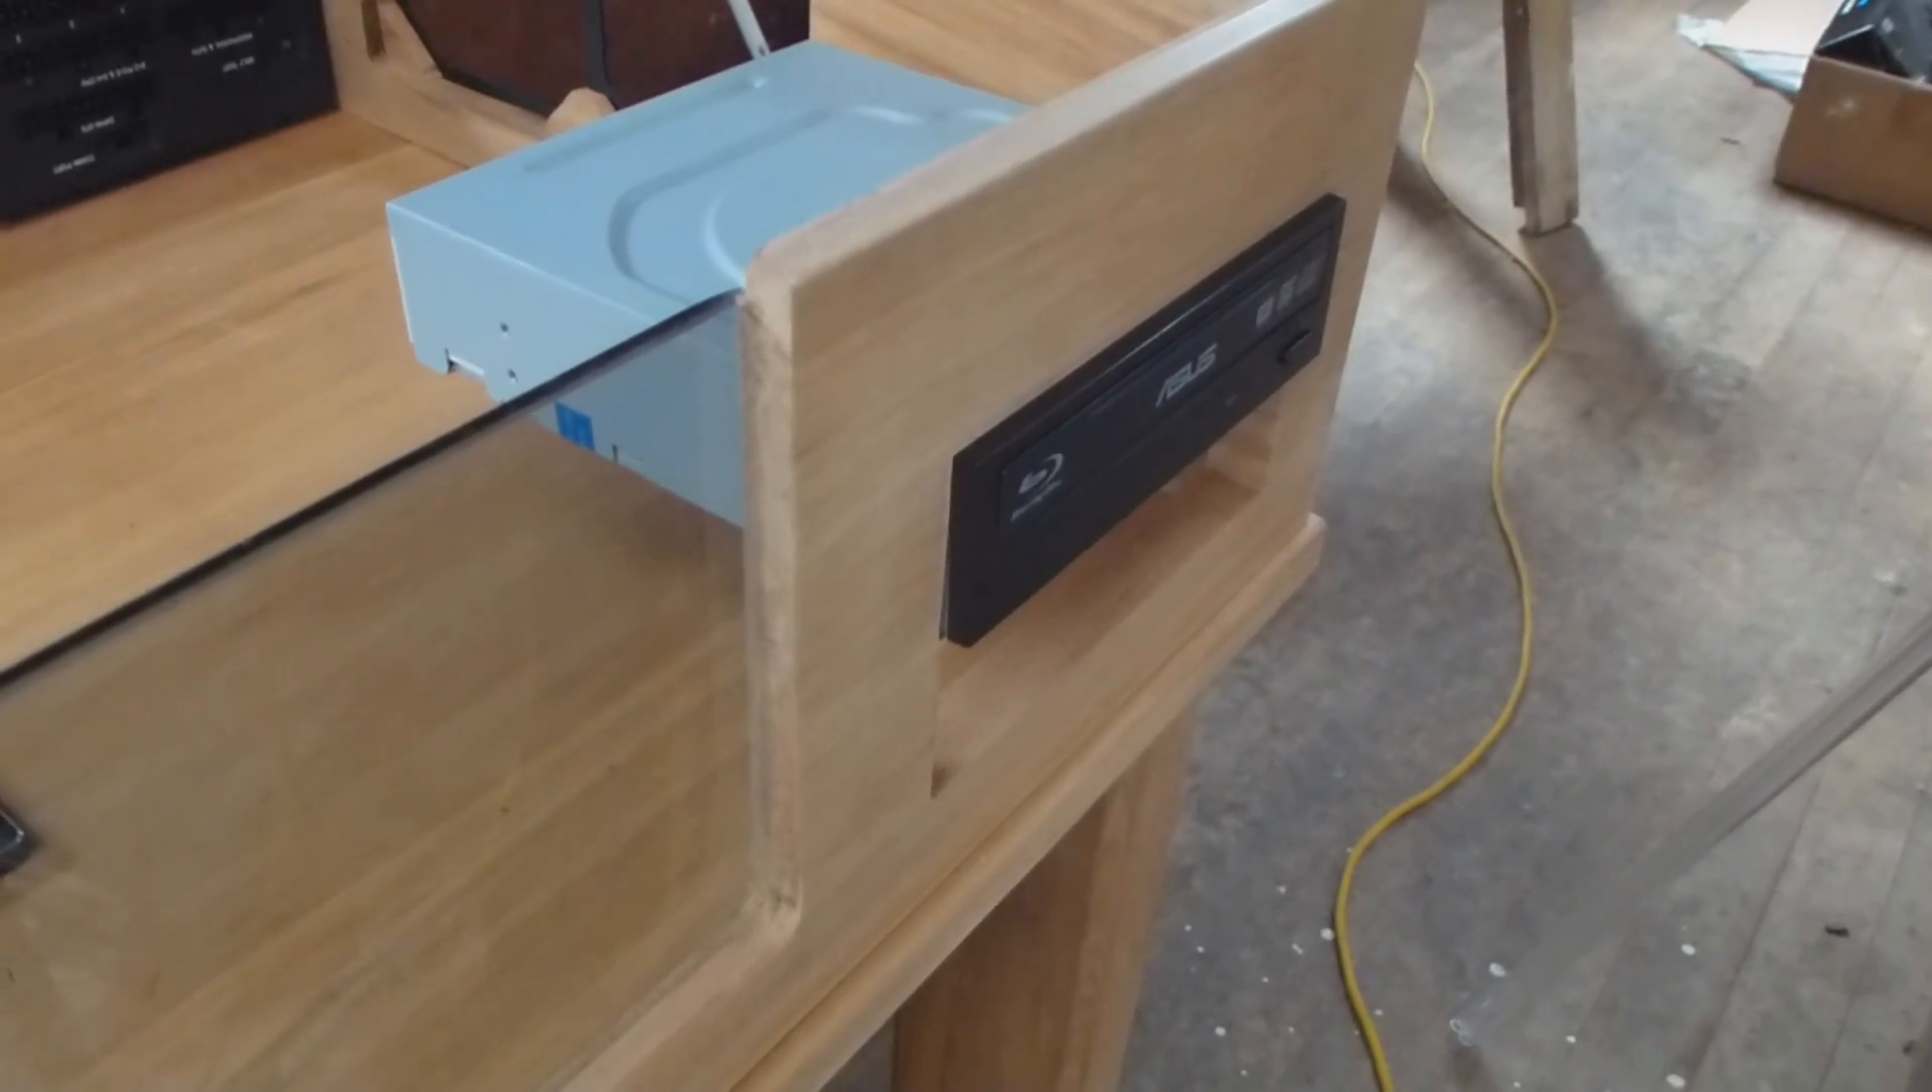Here is the Blu-Ray Drive. Just in its slot.